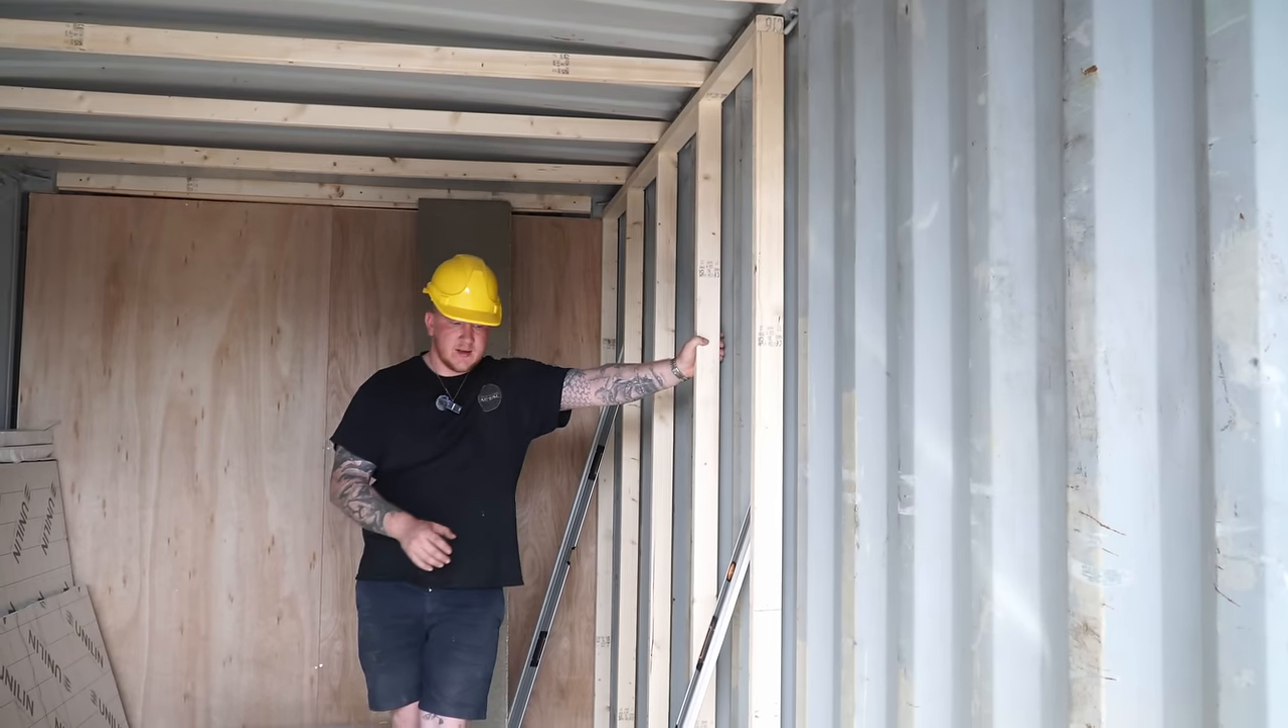We've got one stud frame up here.